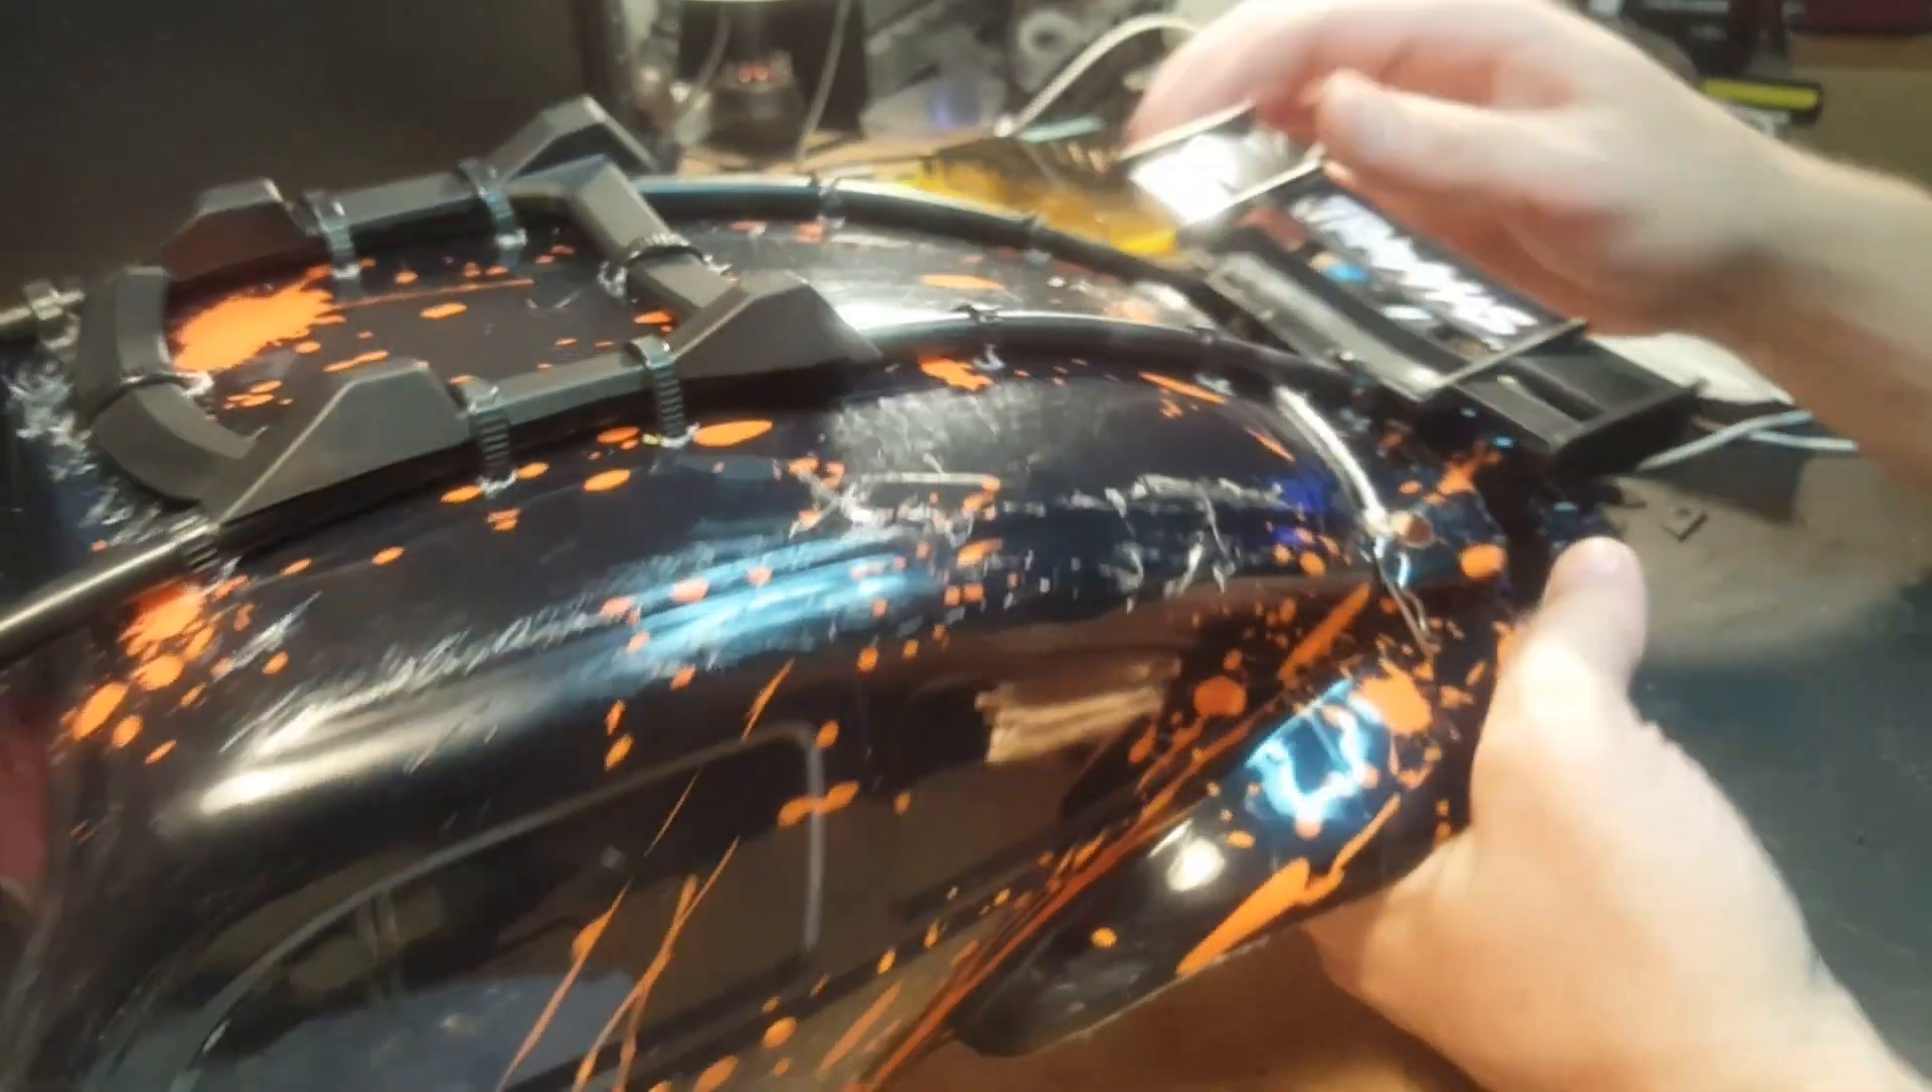So I have zip tied the rods into place. And I also used the, spoiler, the tail fin off of the Rustler 4x4 VXL.